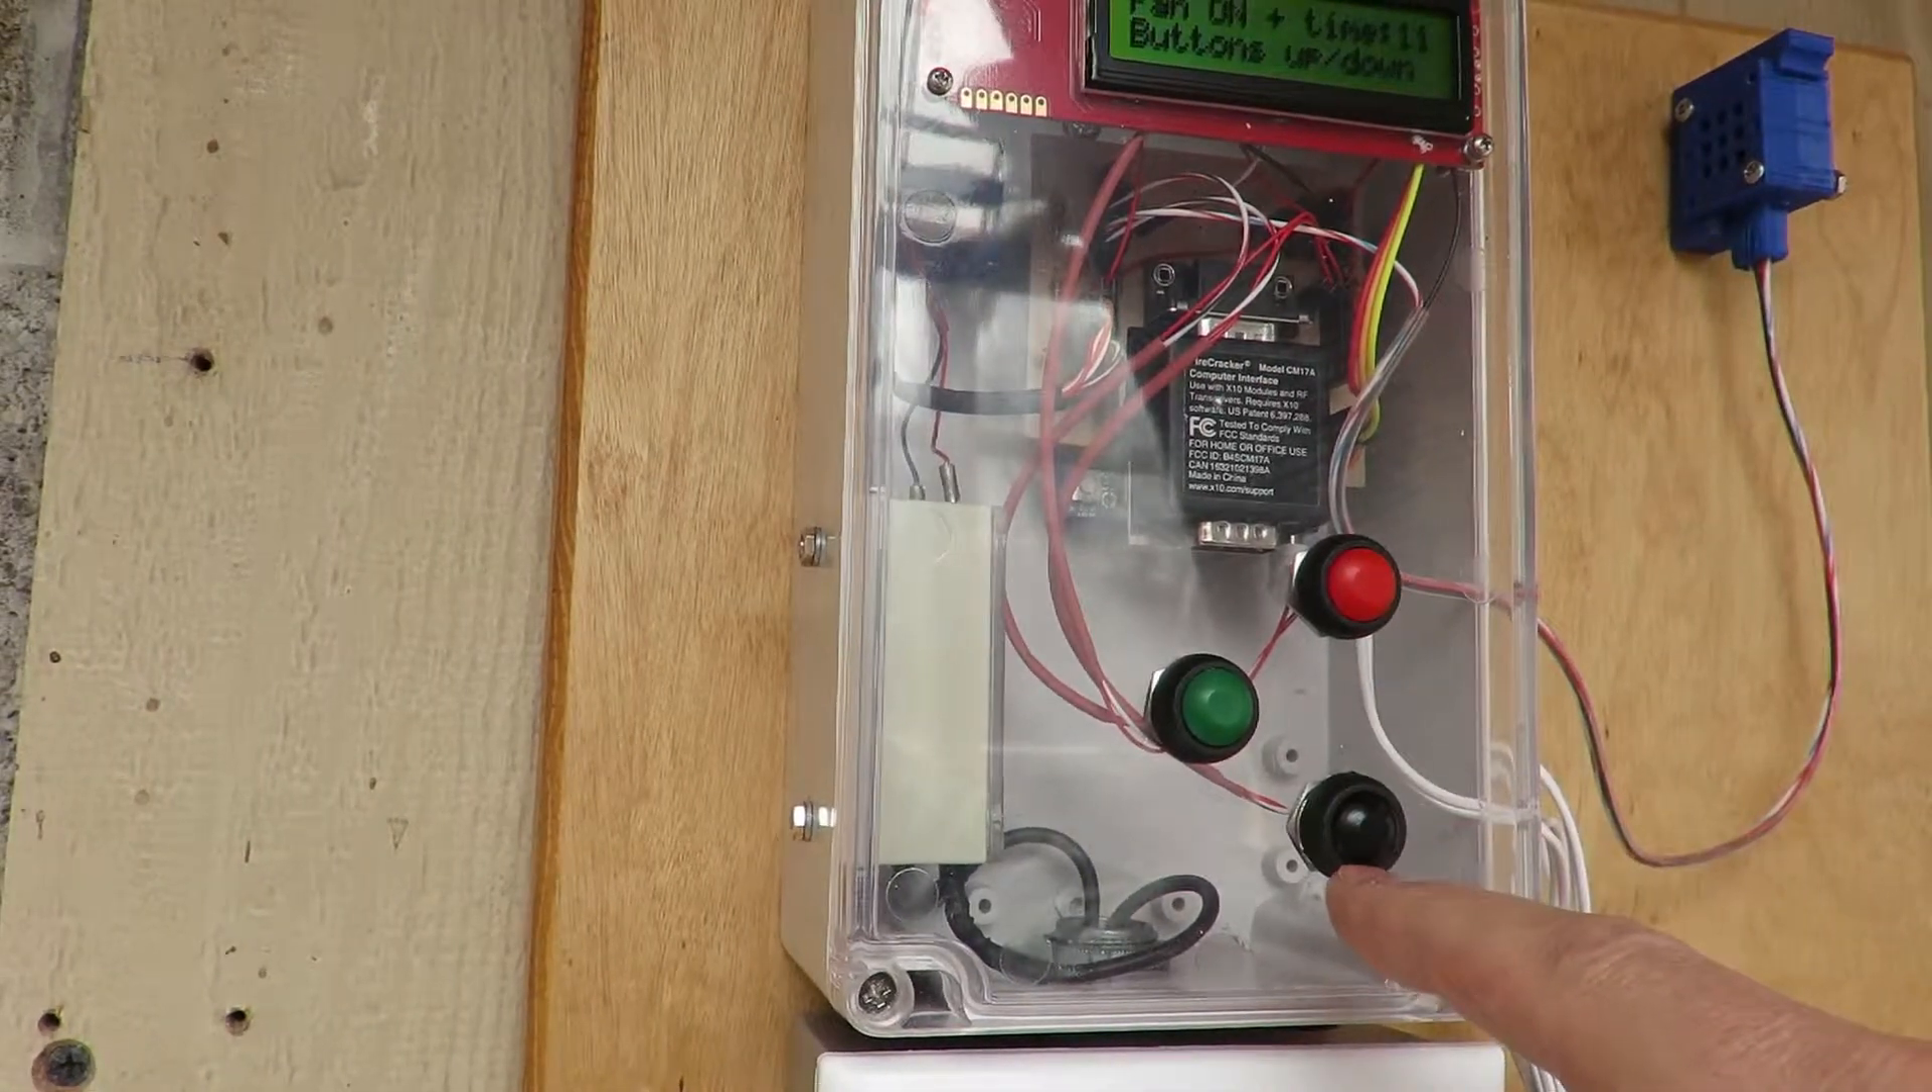And this is the controller all put together. There's only three switches.